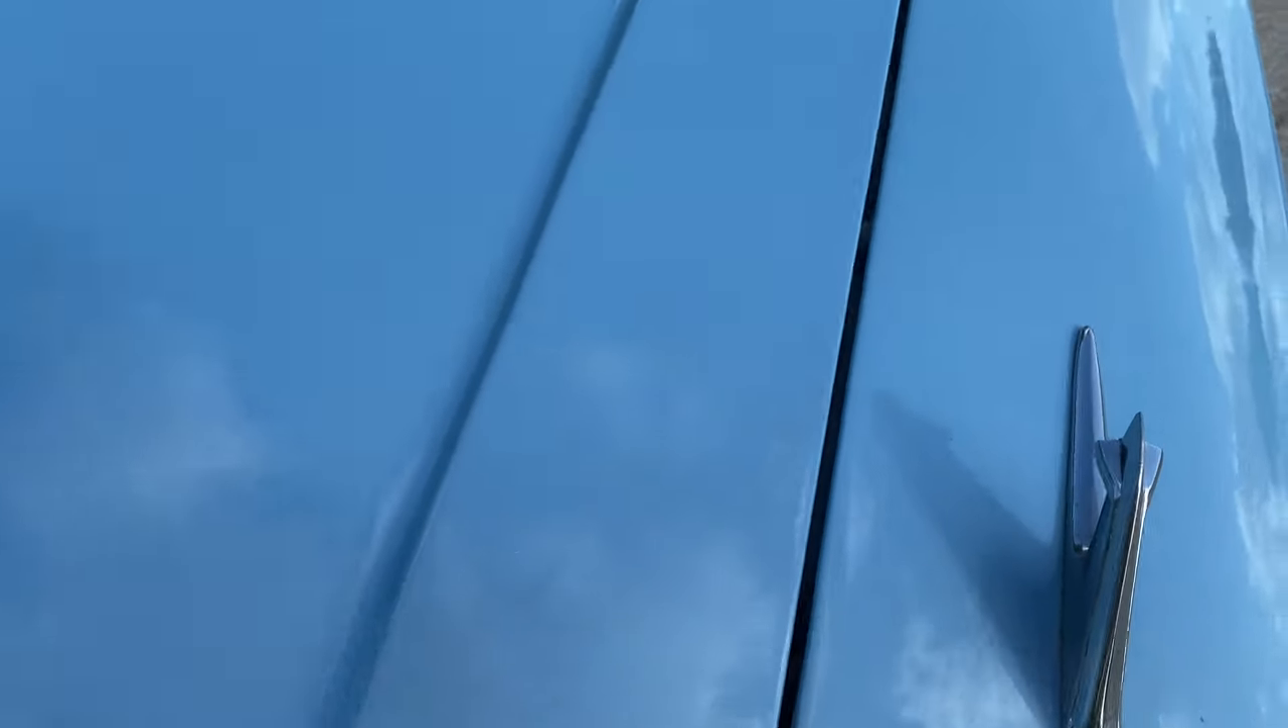The hood actually lines up with the fender very nice.